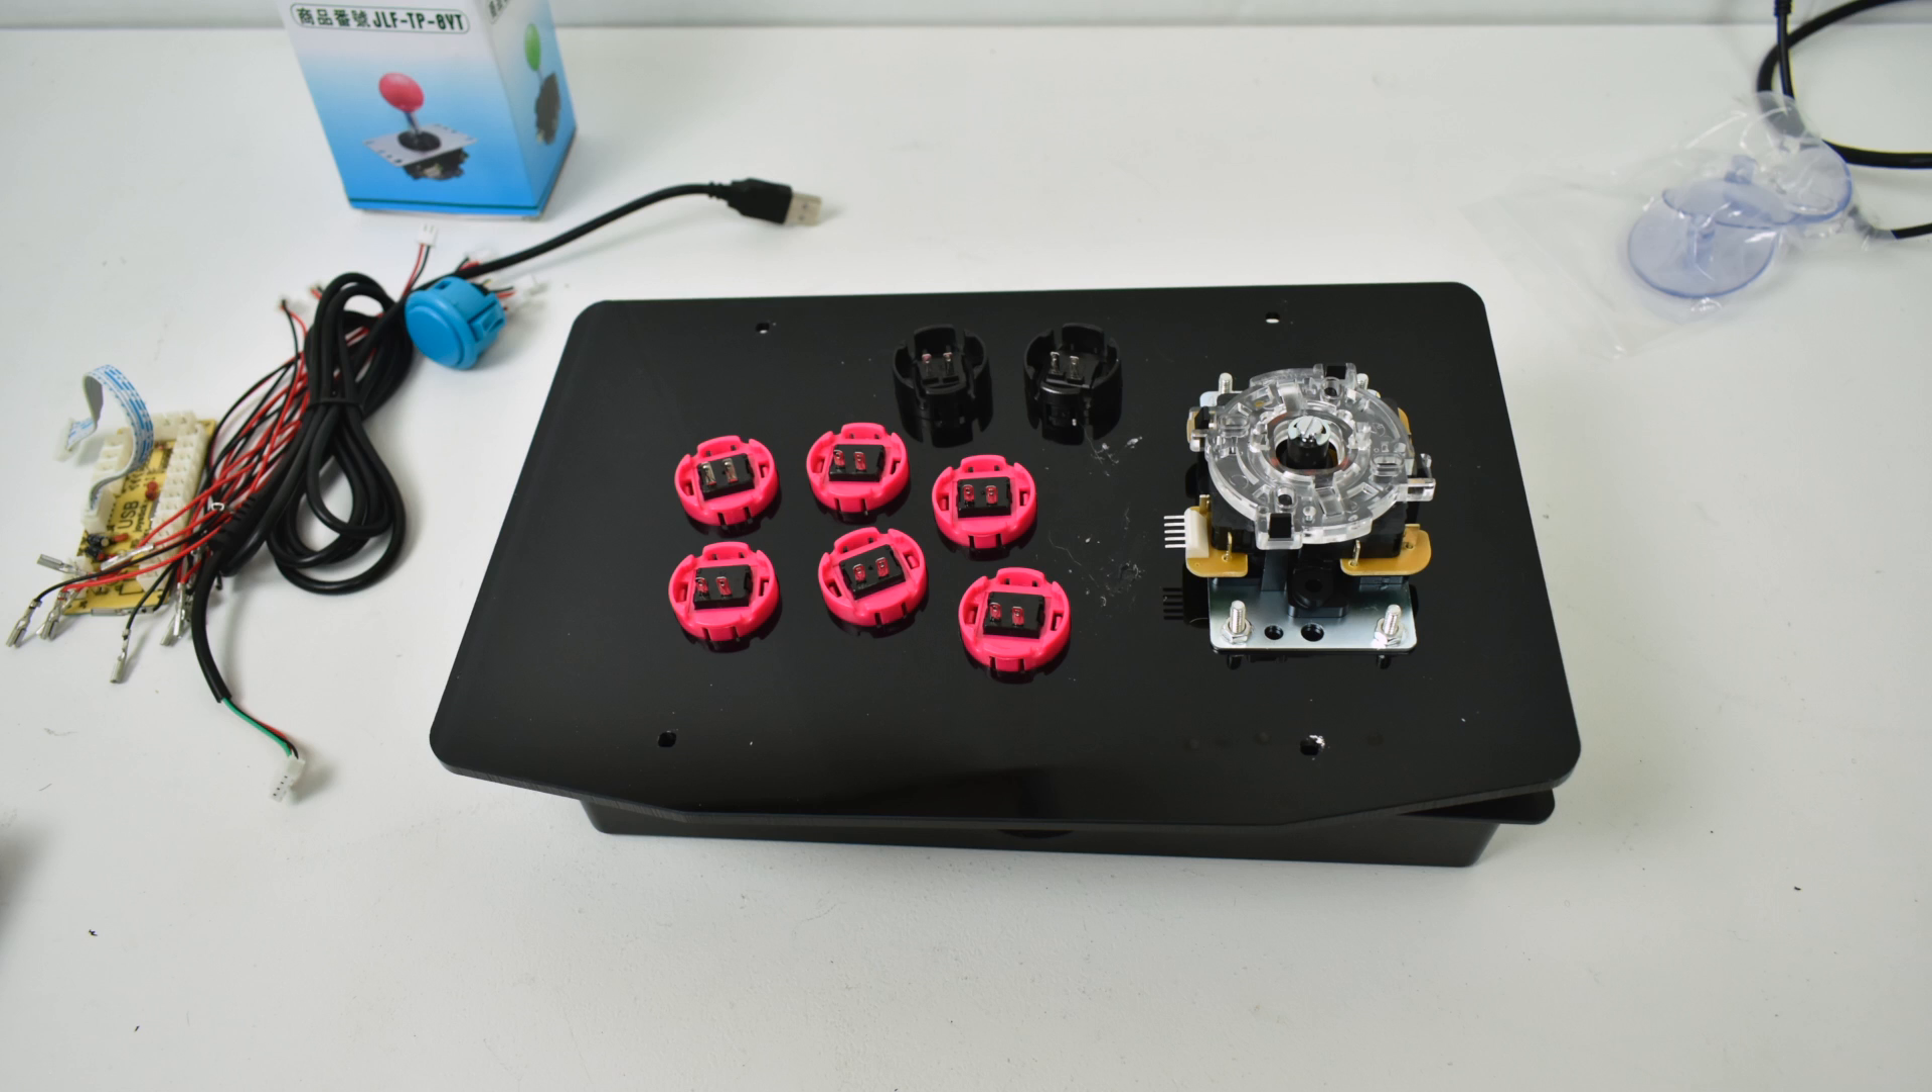I have my Sanwa joystick bolted in.